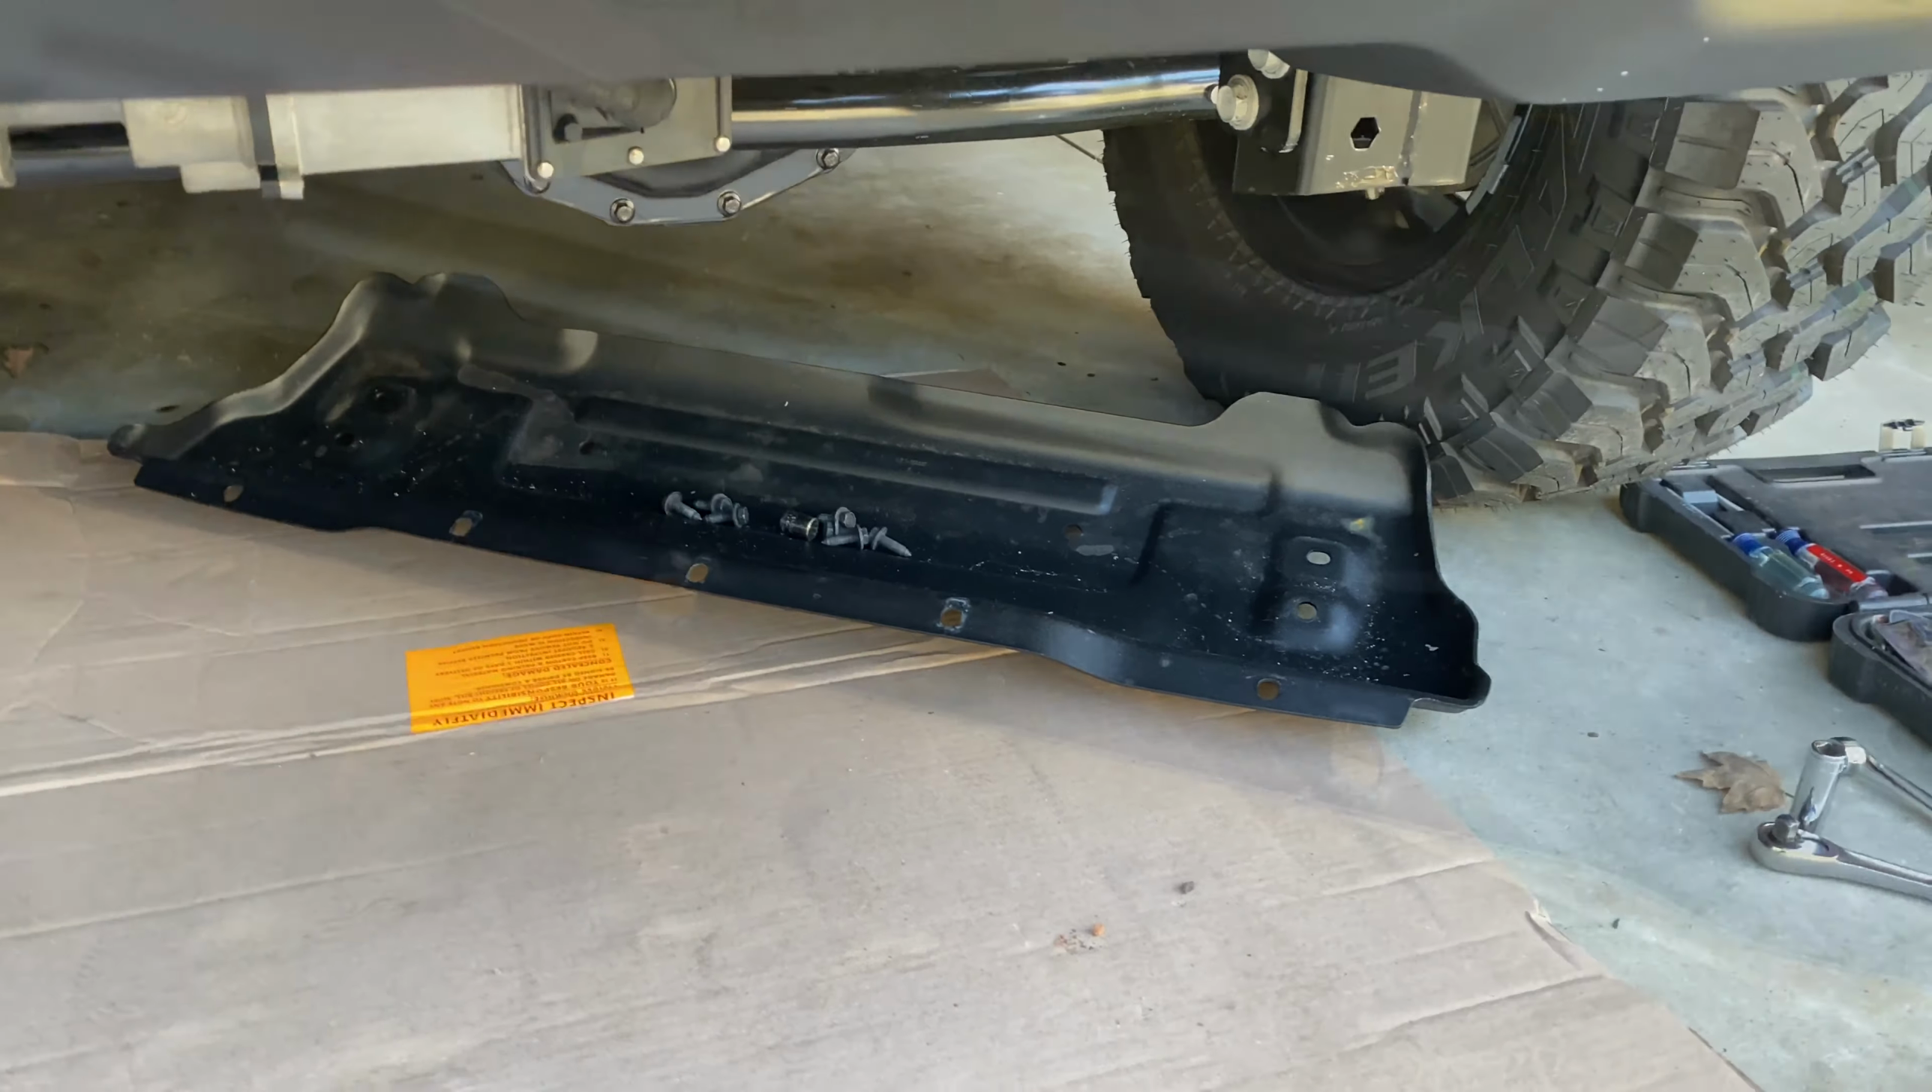And then the last thing we need to do is put the skid guard back on.